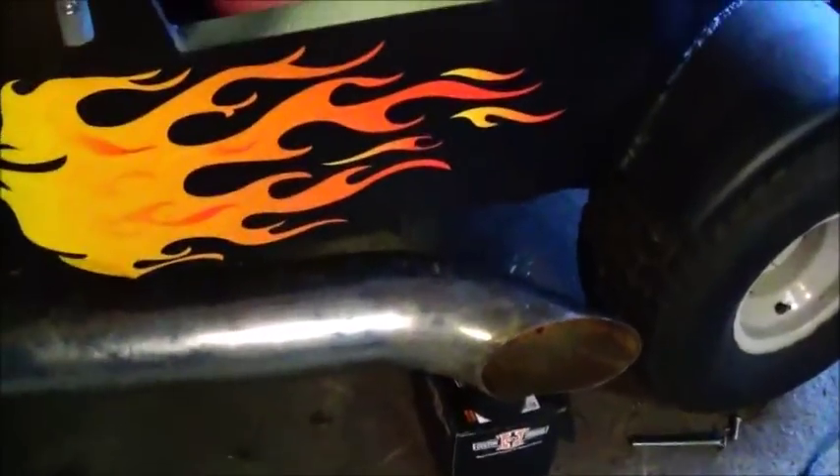I have got the side pipe on or sitting on as you can see i haven't cleaned them up or anything.